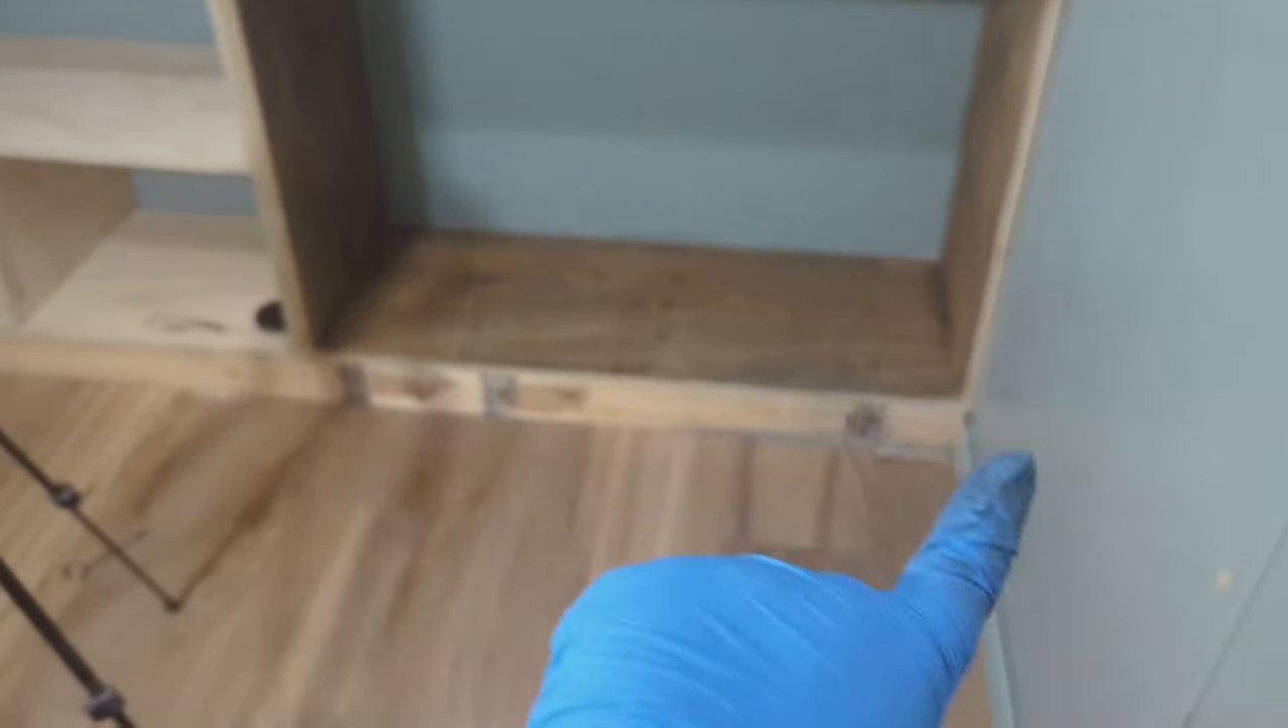I still got to put a baseboard up so ignore that.